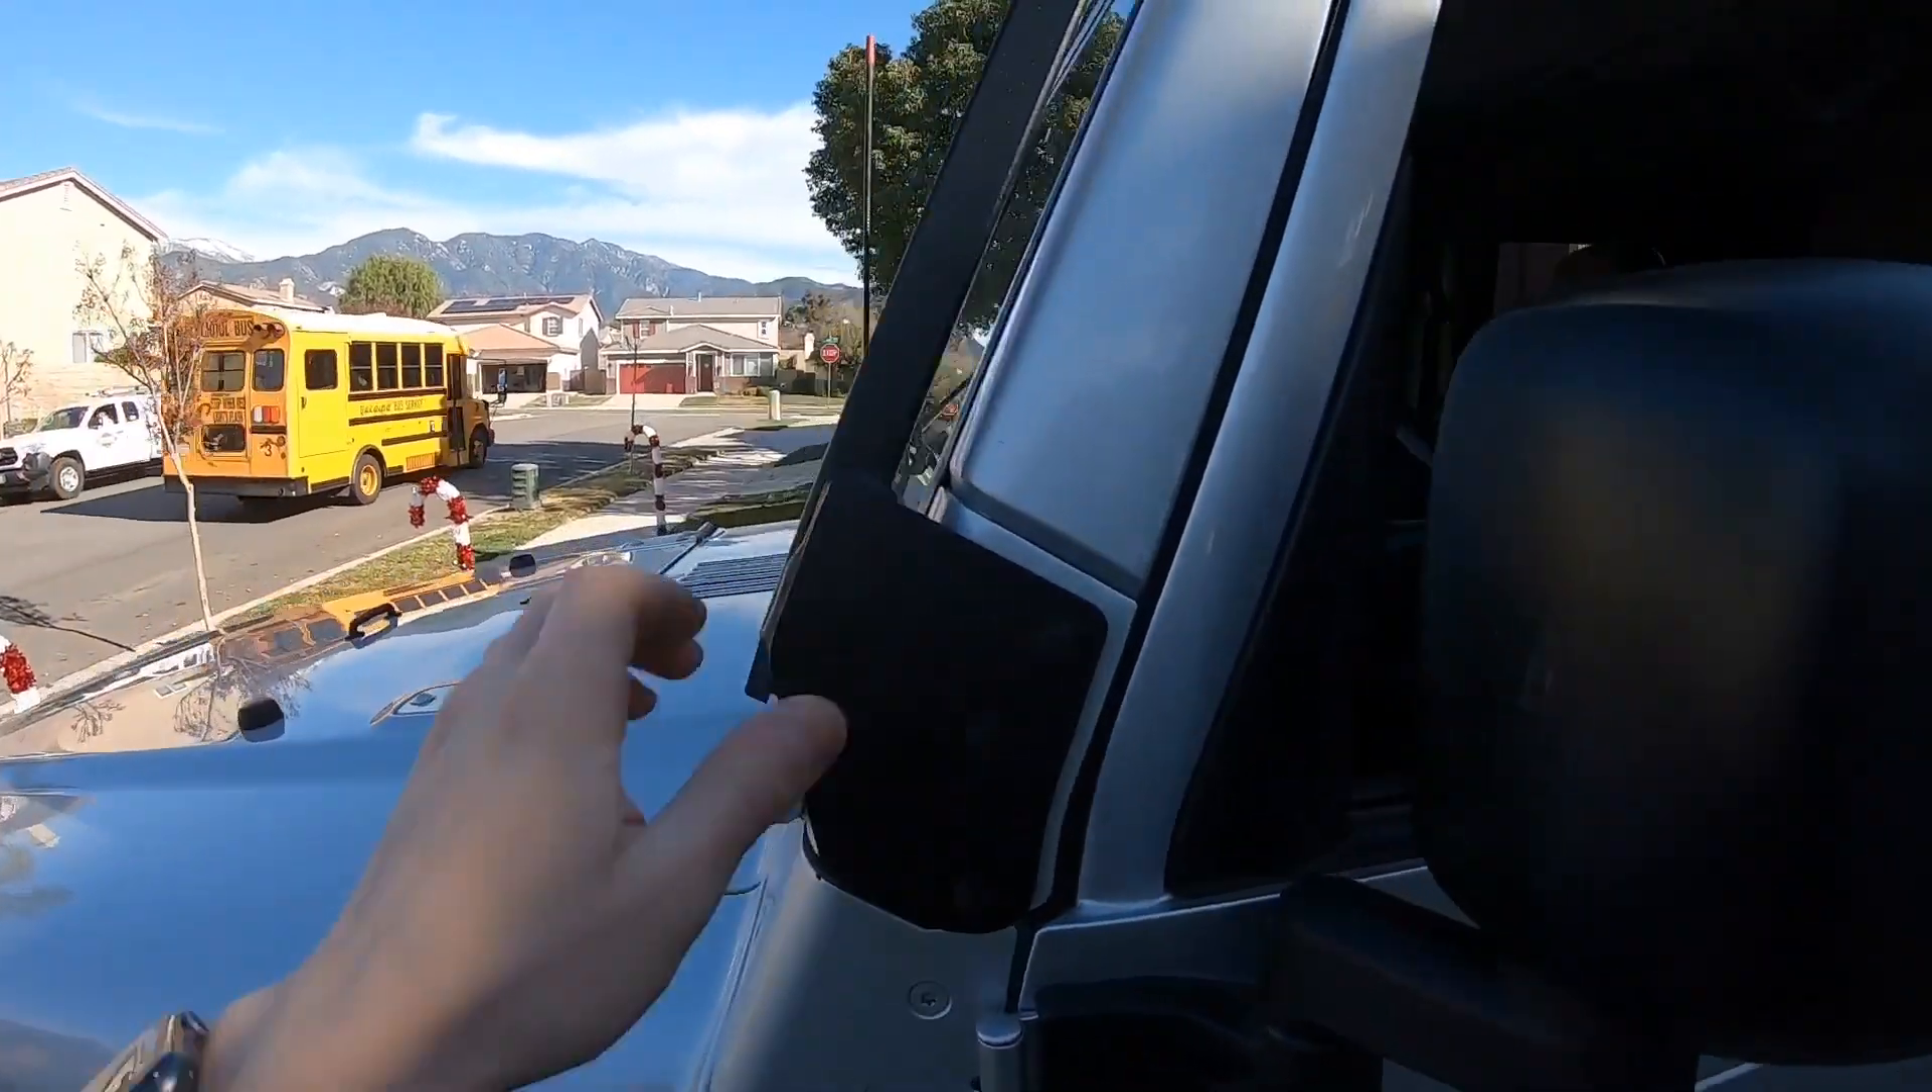Now we got the front brackets put on.